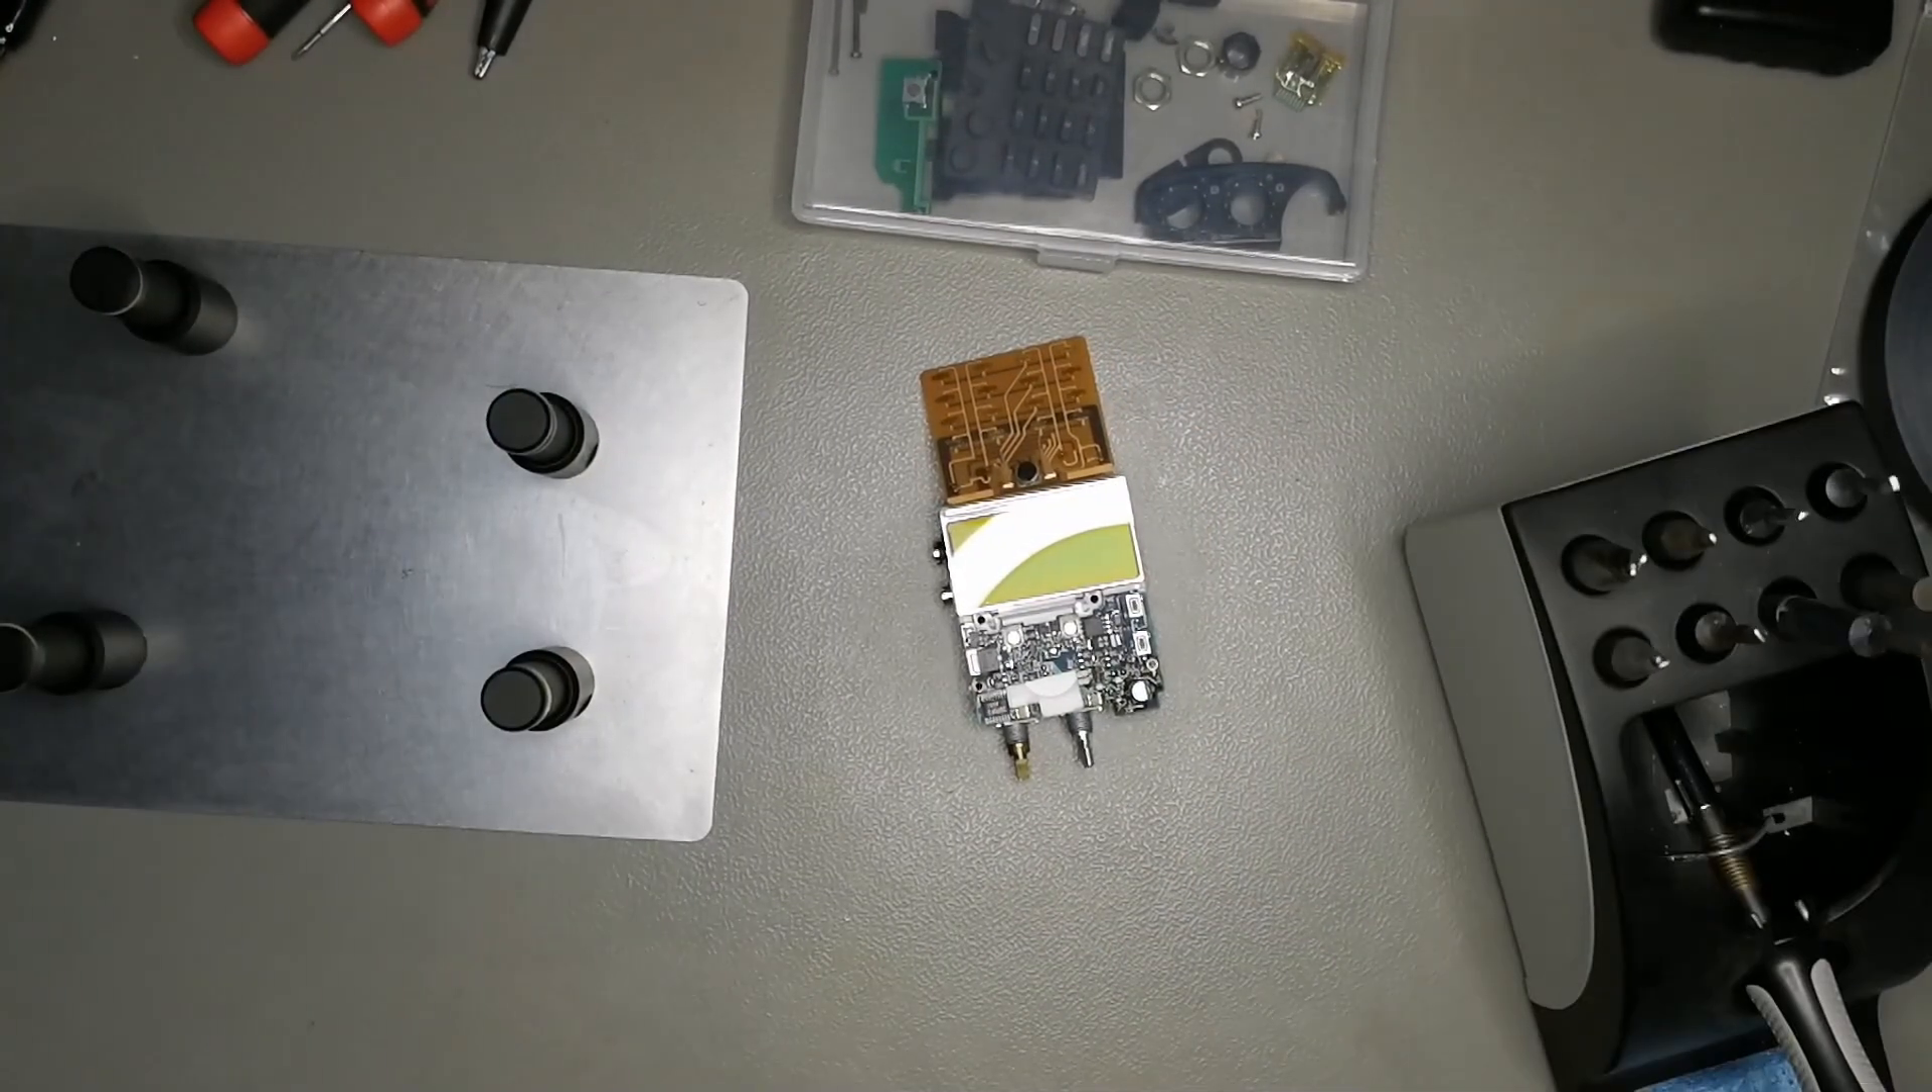And here we are. The board is out.